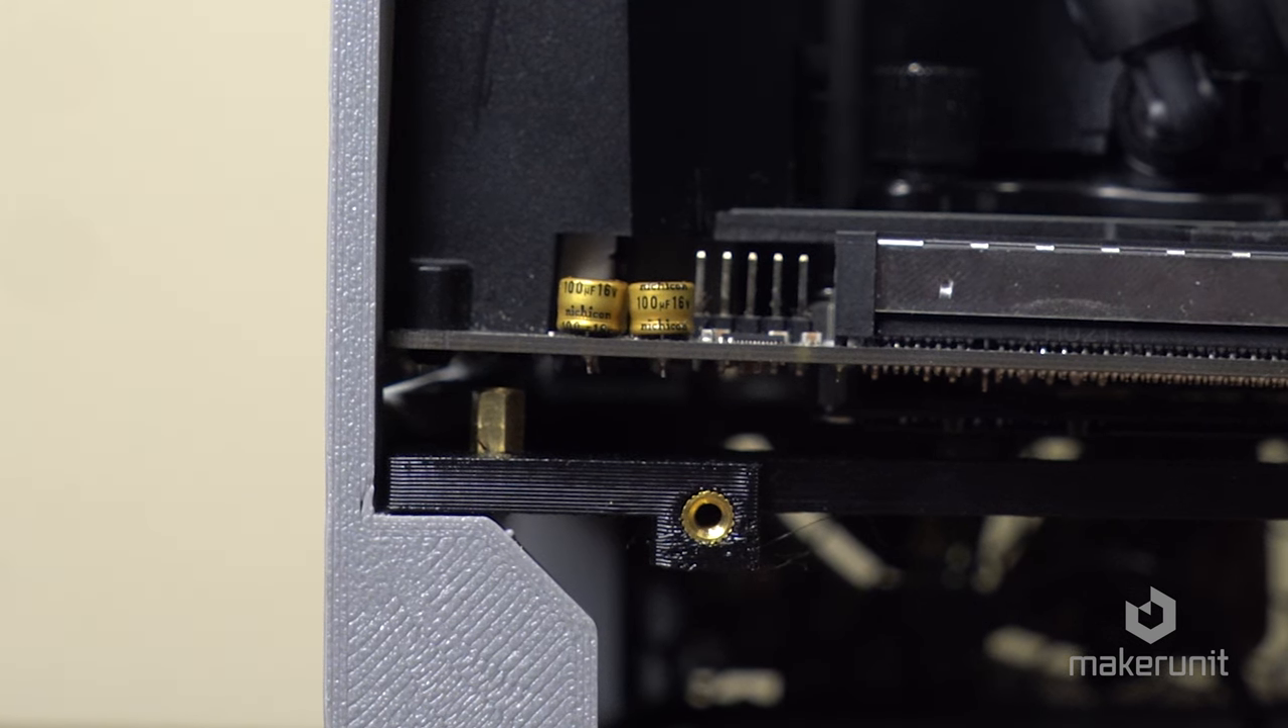The motherboard isn't even touching the standoffs.